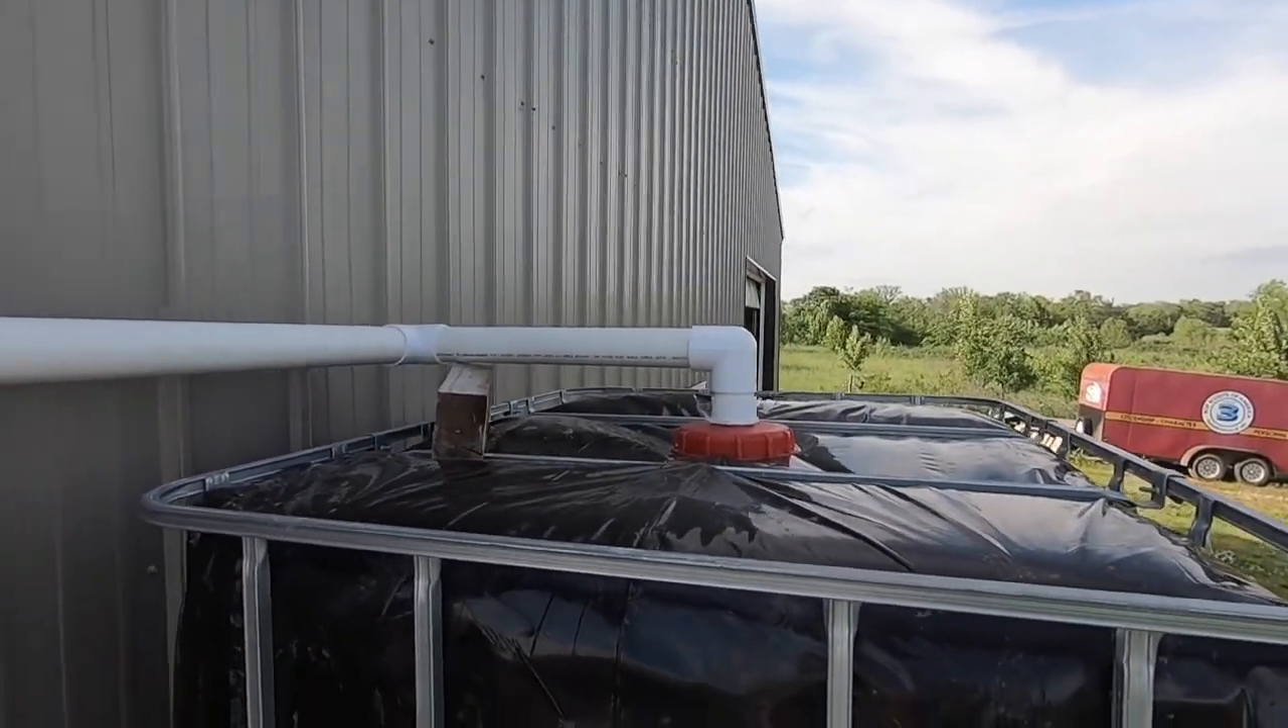We've got the pipe ran over here through the top of the tank here.